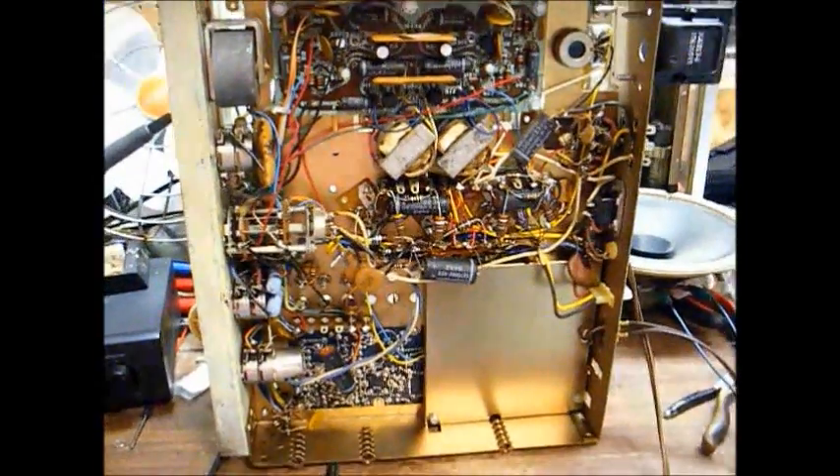Okay, here's the chassis removed from the cabinet.